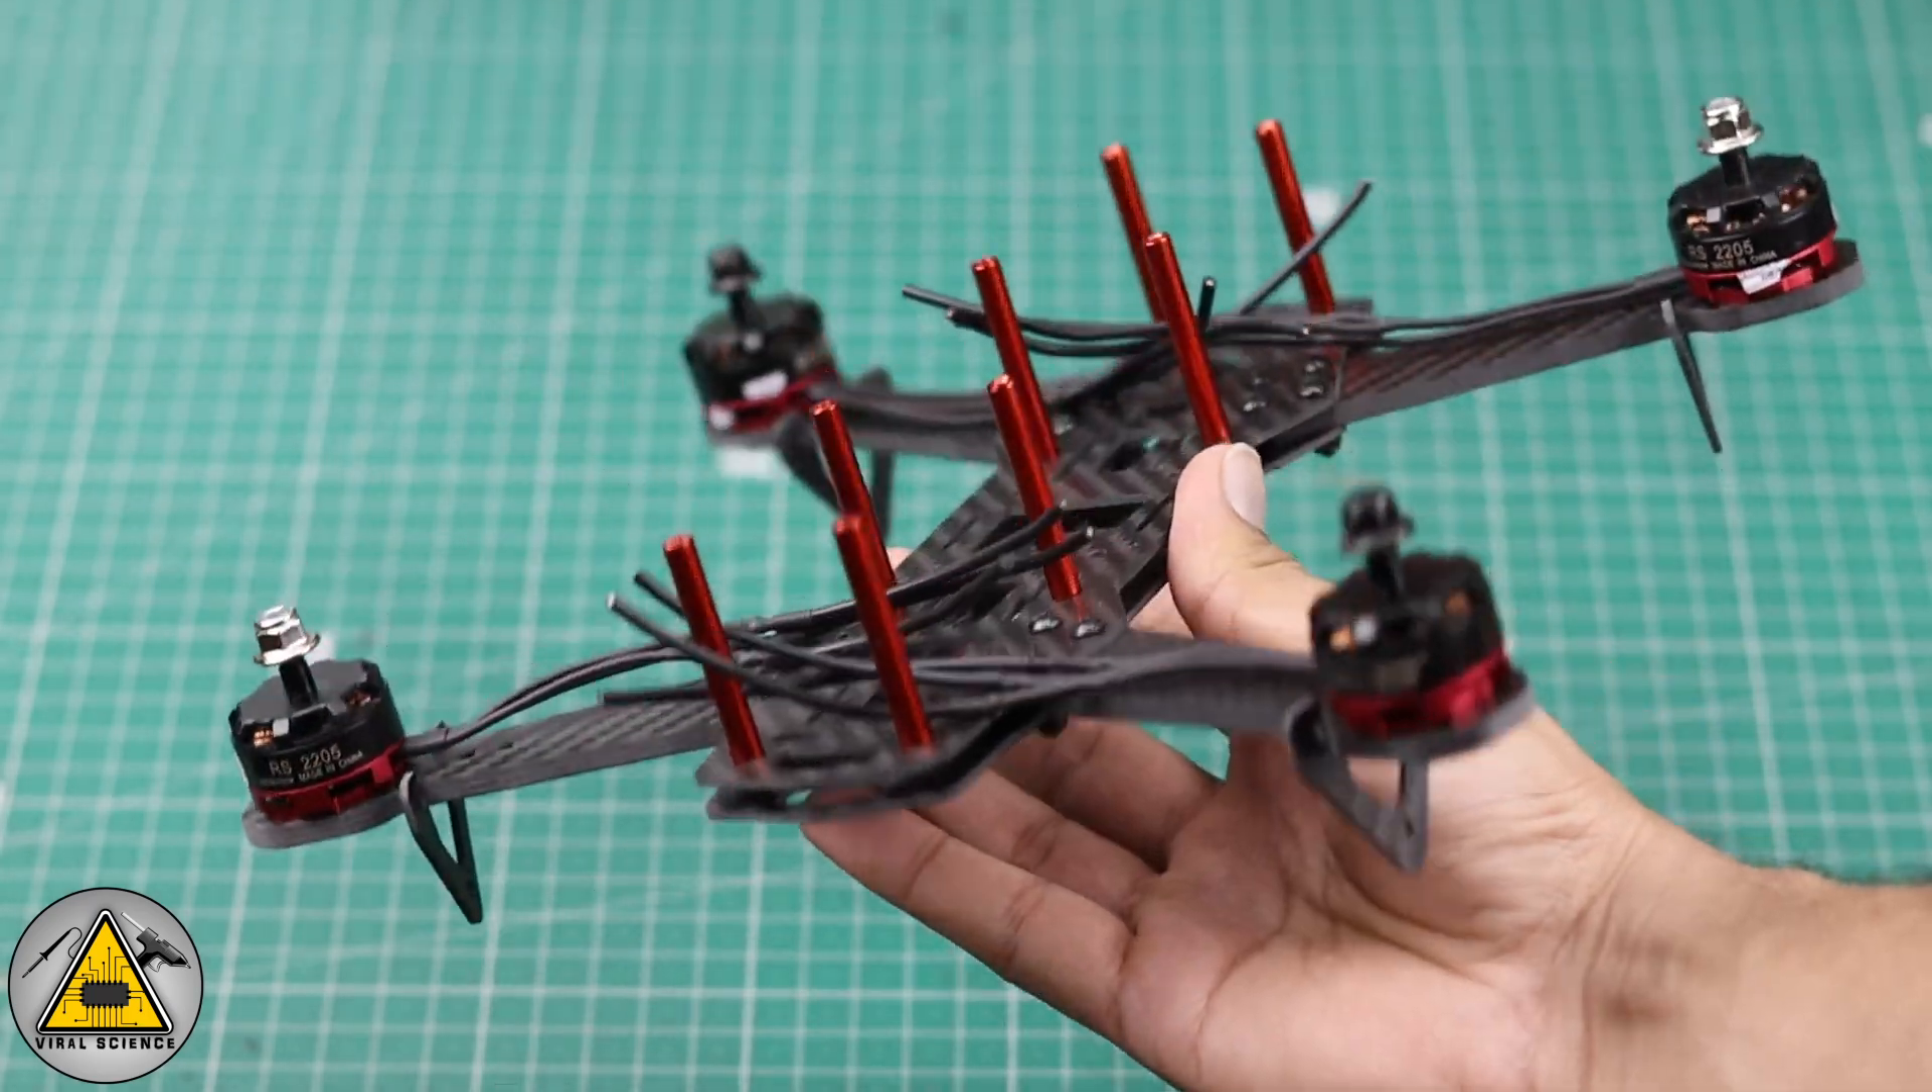So right now the frame is ready with the motors into it.